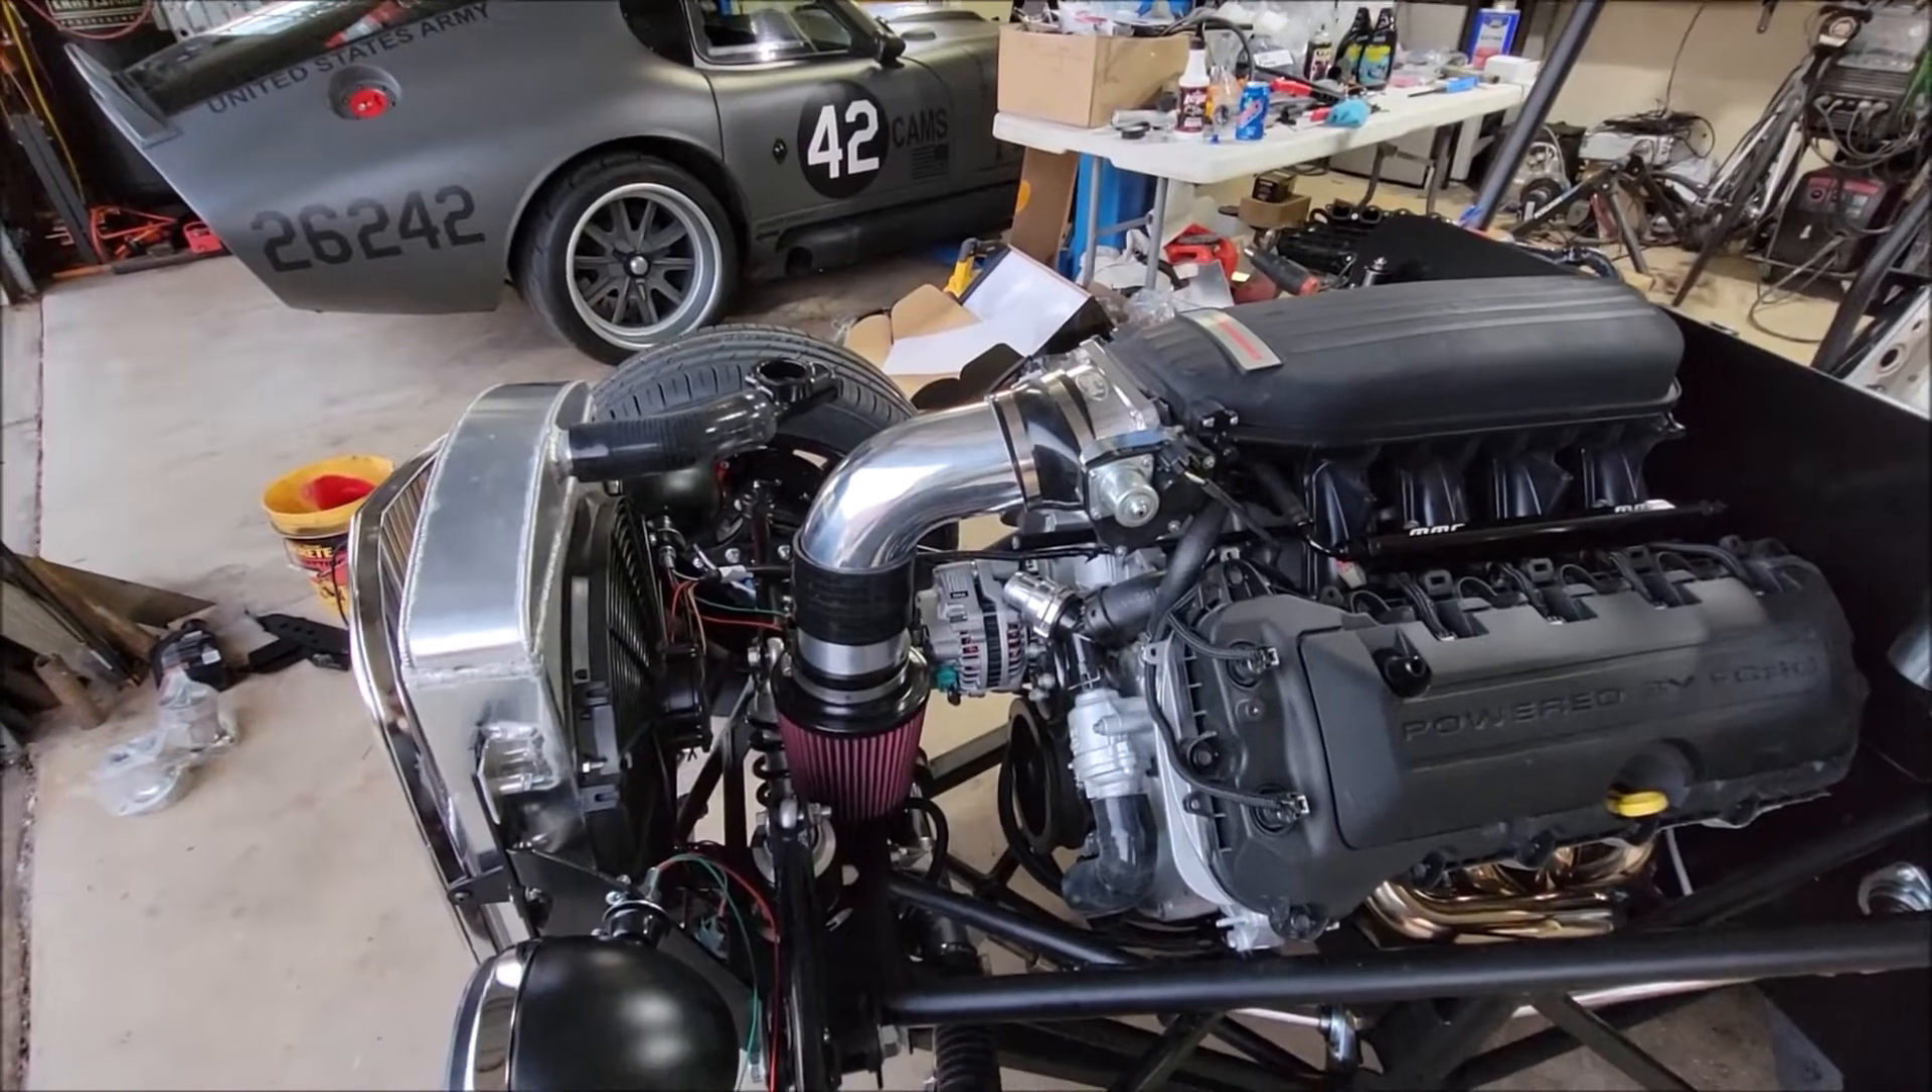We've got the mass air tube arrangement all set up.